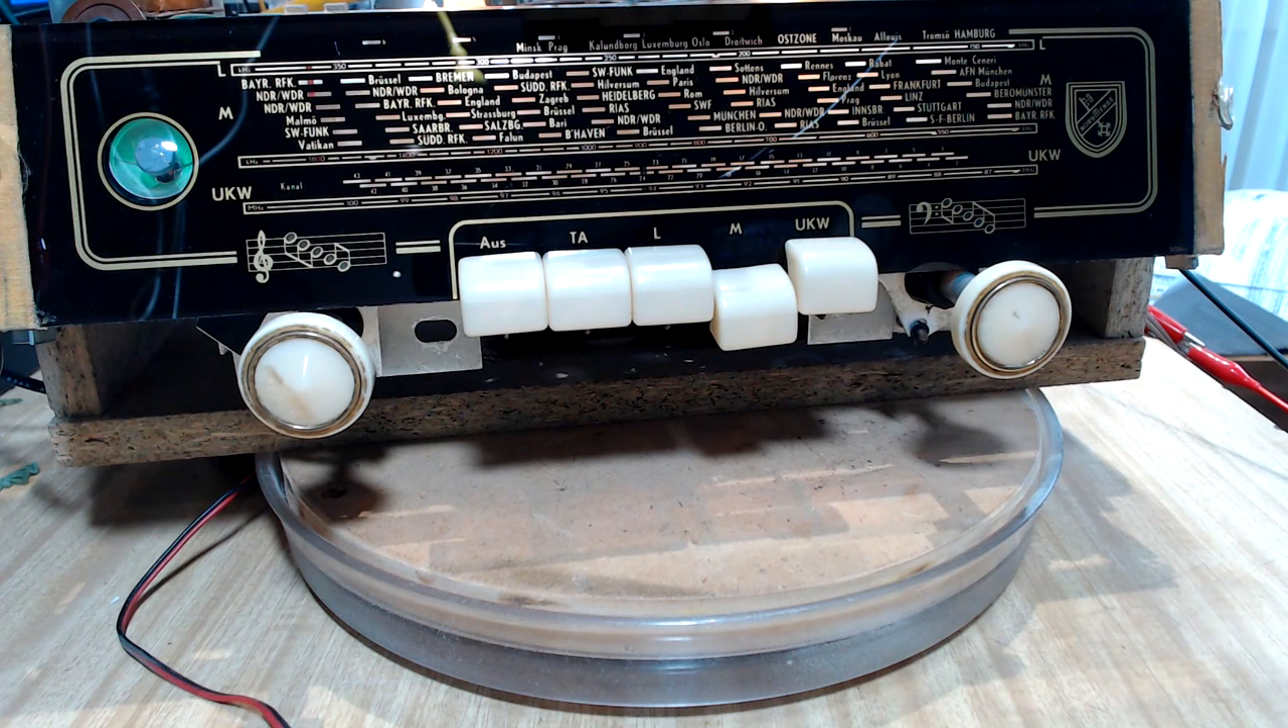And I've put the glass back on, the magic eyes fitted.